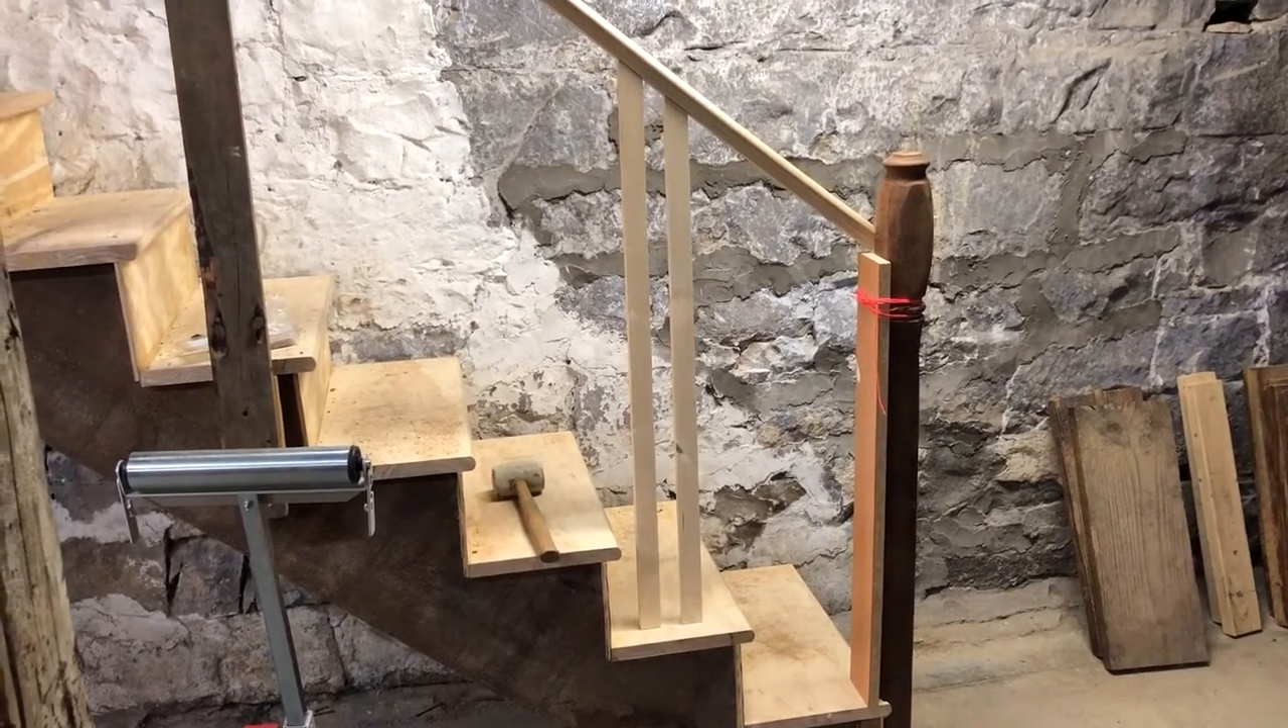So I have the top handrail in place held in place by some string some twine and I'm taking measurements on each baluster cutting each one custom and hope it'll go a little faster but they are fitting in nicely.